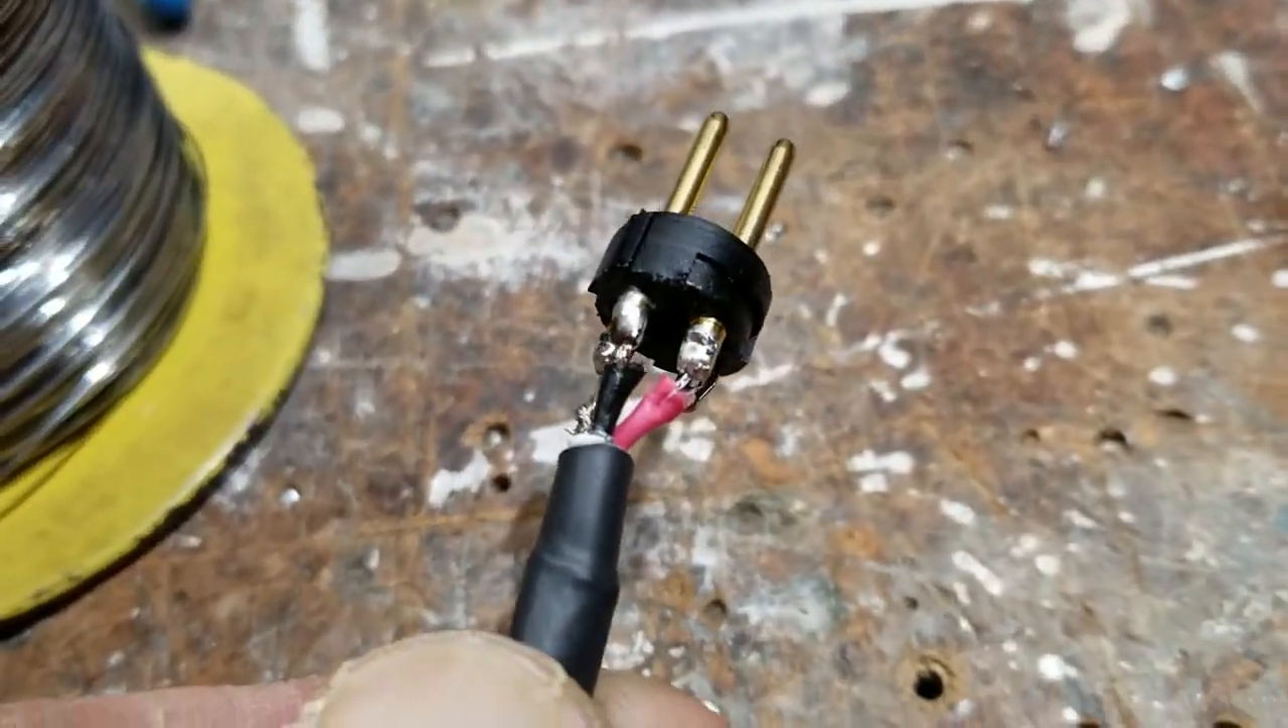Now, I have finished the solder connection.